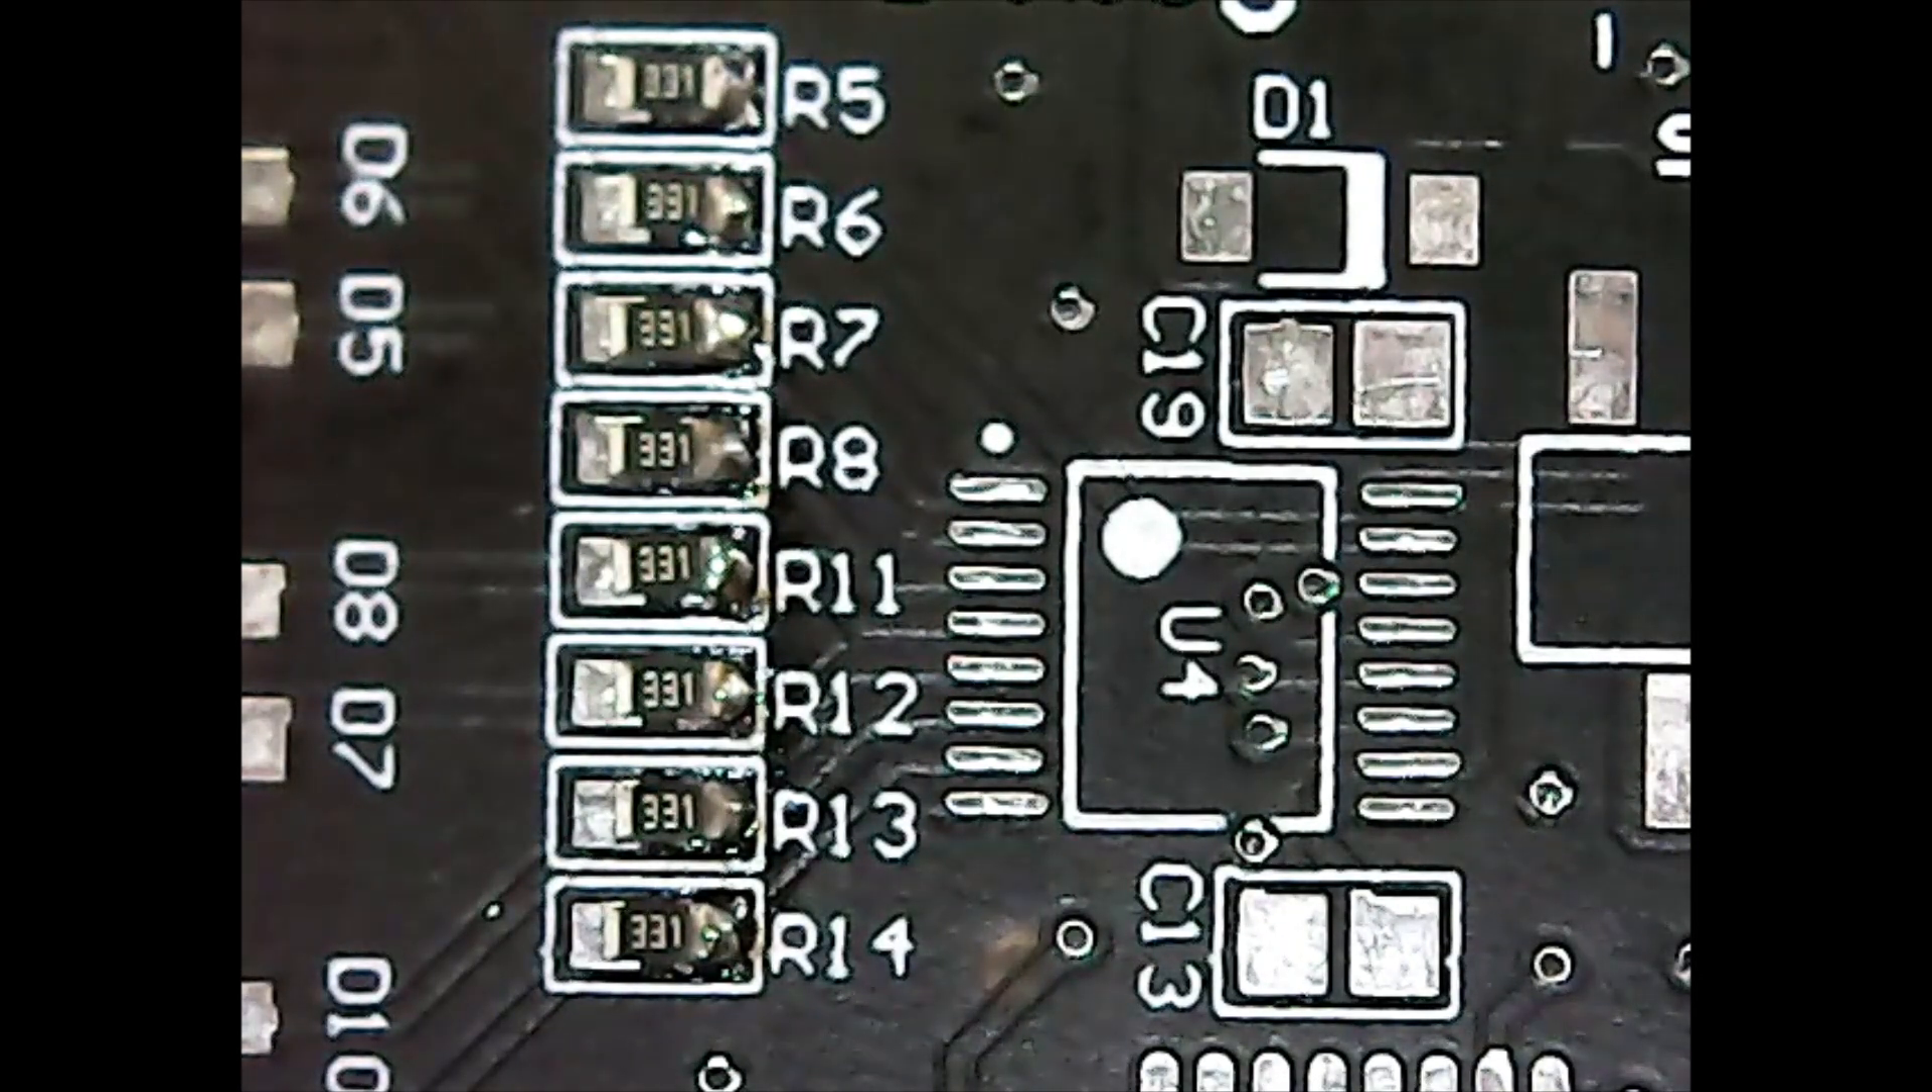Now all eight of those resistors are held in place.